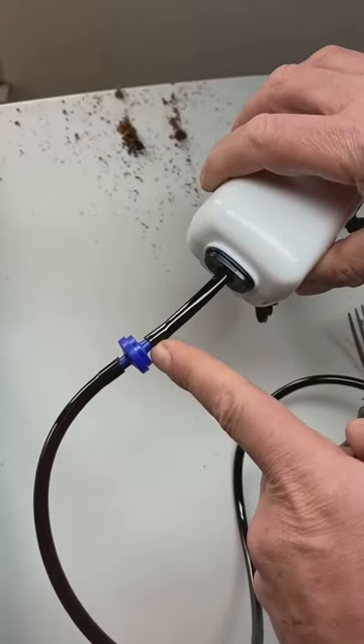So this little piece of tubing goes into the air pump, just like that, and you're all done with the connection to the air pump.